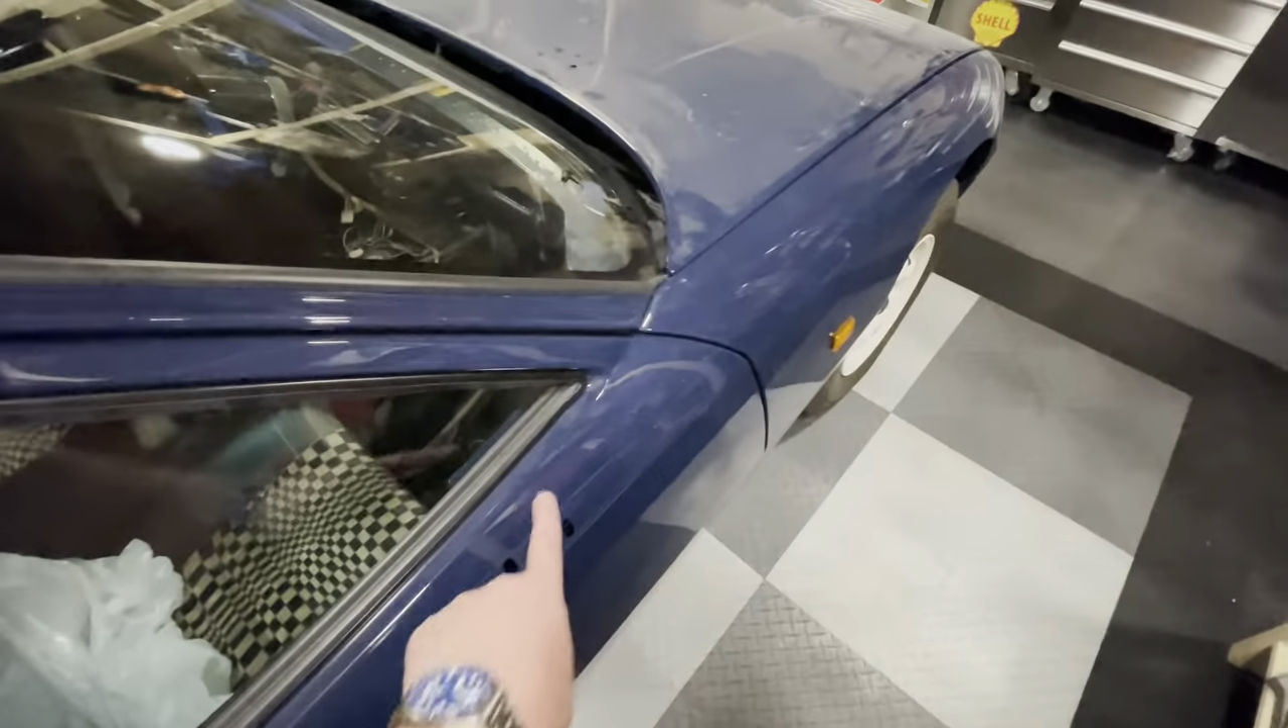So the only thing left is this gaping hole over here and these holes over here where the mirror goes.